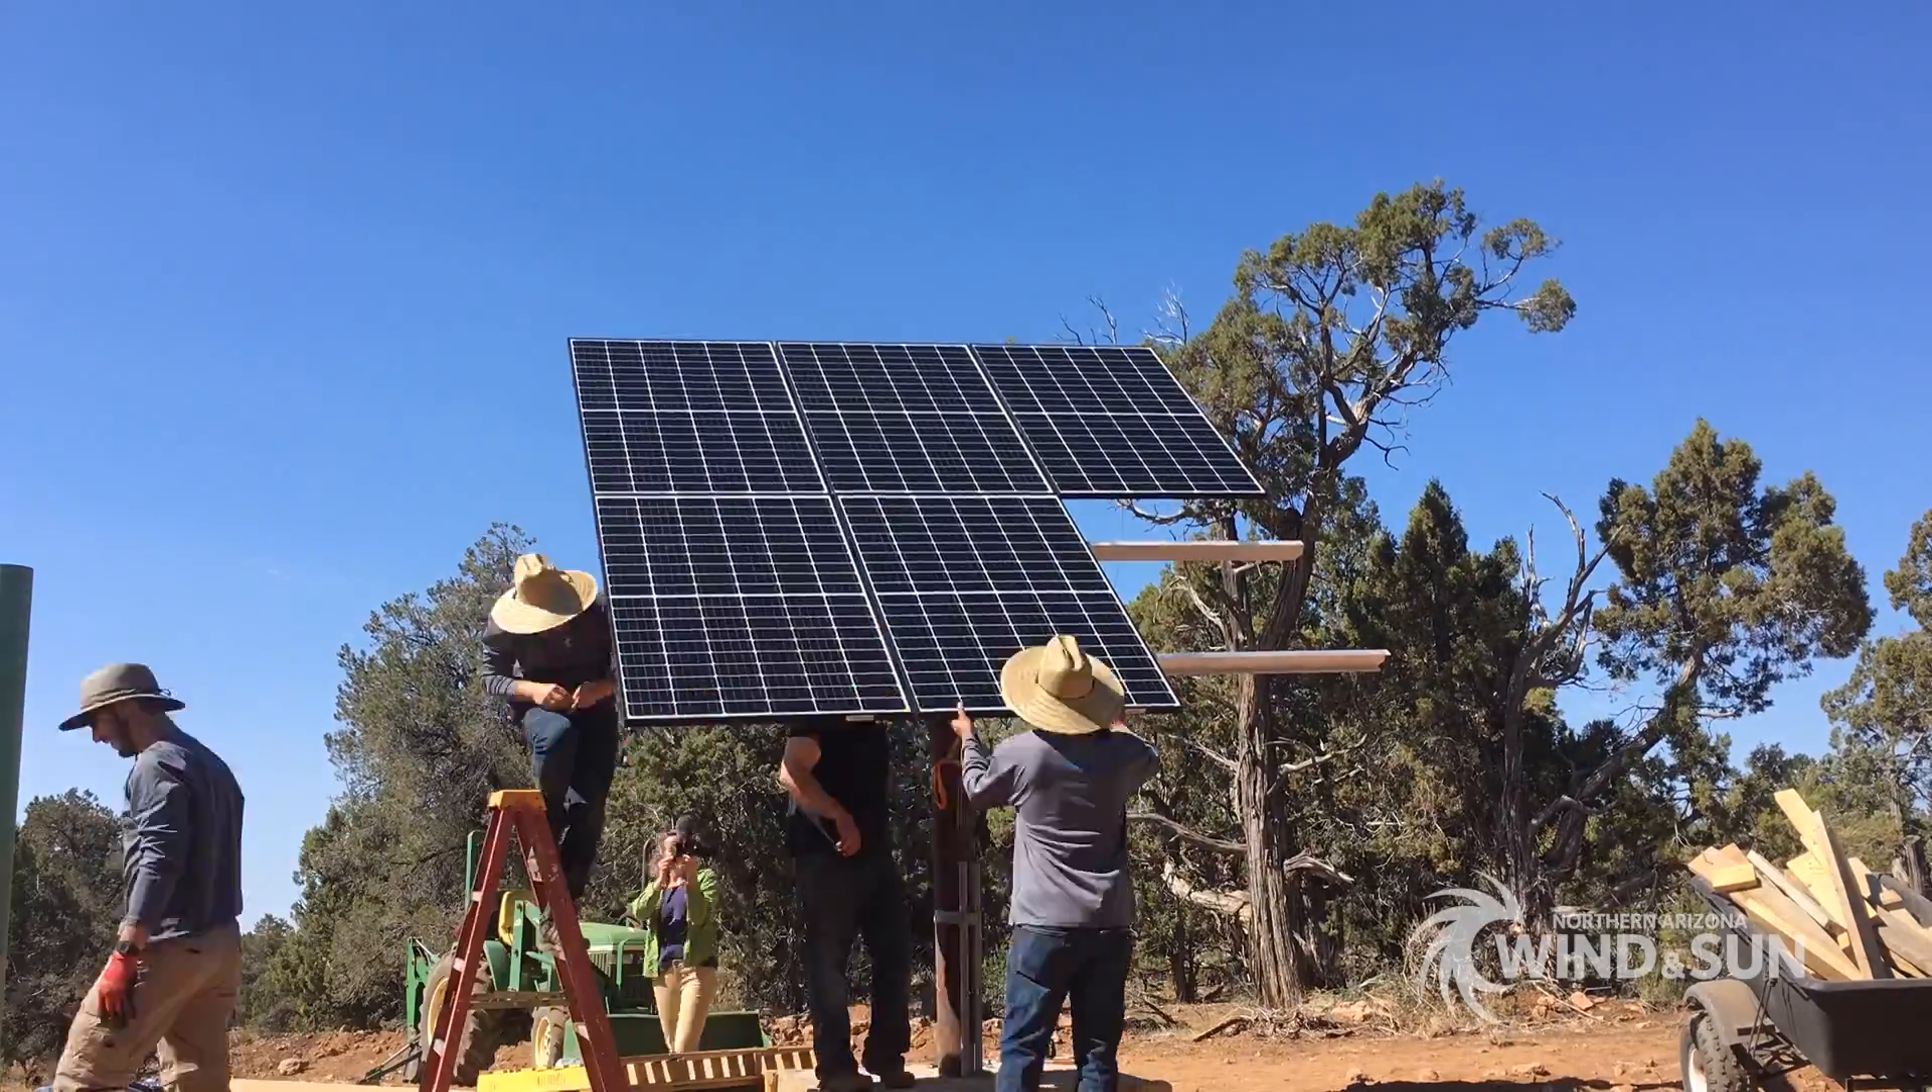Solar panels were installed on one side of each mount first.